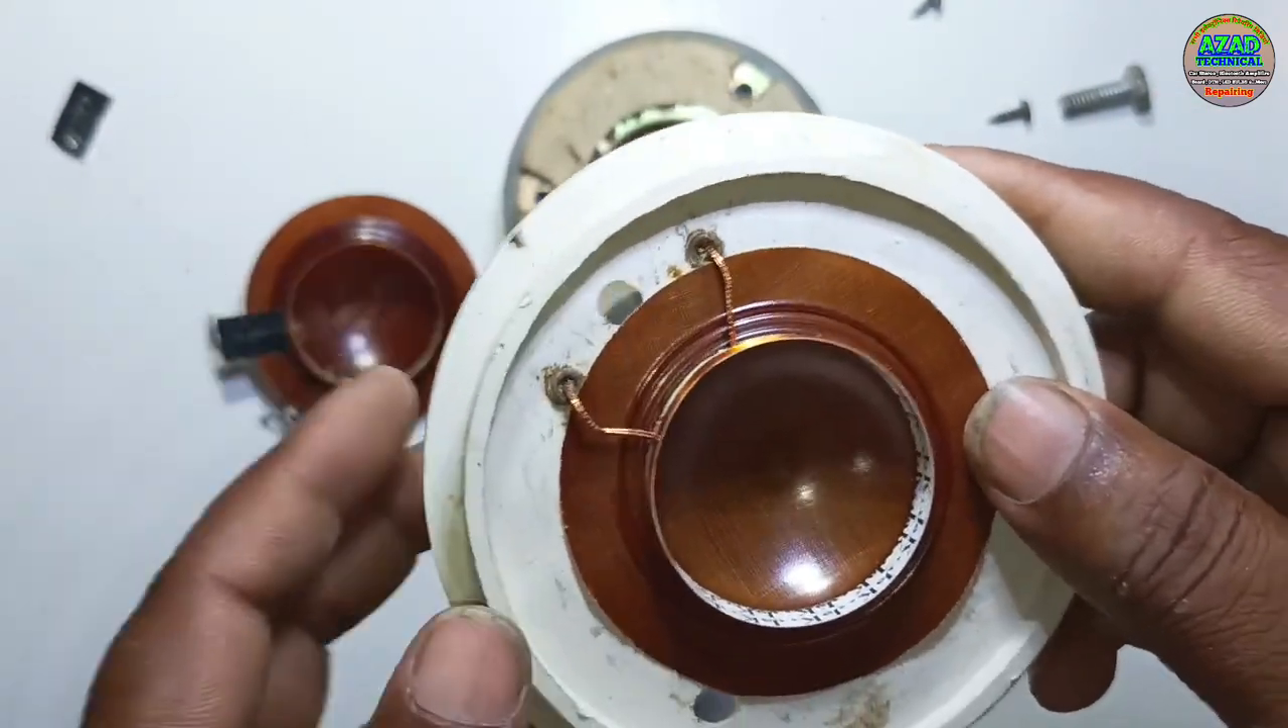अभी दोस्तों यहां मैंने कॉयल को देखे यहां इसके होल में डाल दिया है।